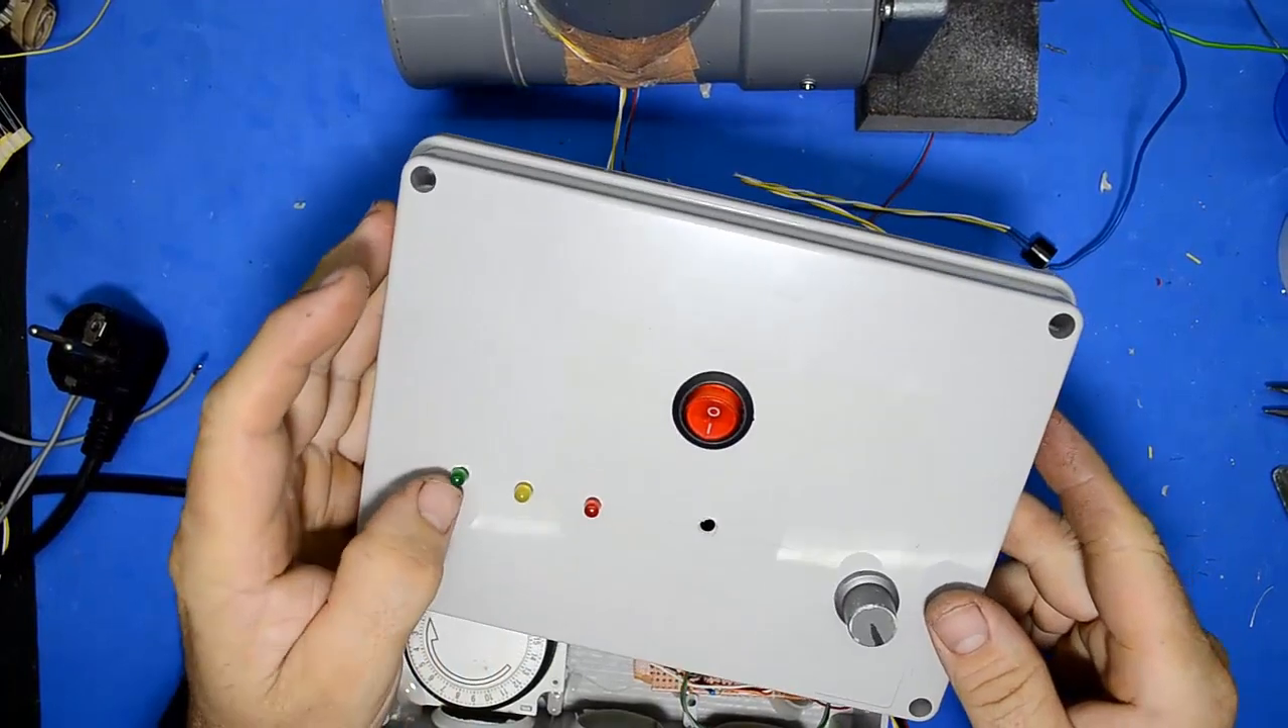Bueno pues ya hemos puesto Los tres LED Ahí Uno, dos y tres.